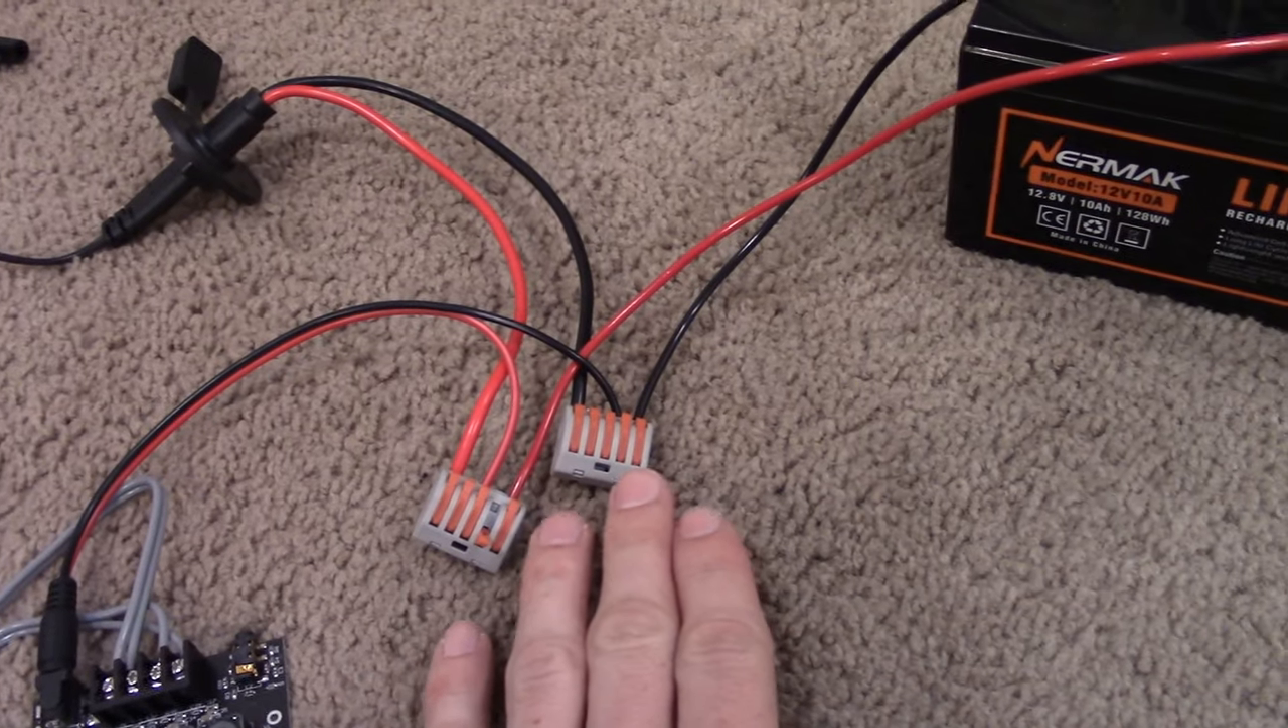Now we have the battery hooked up to these connector boxes red and black through these wires.